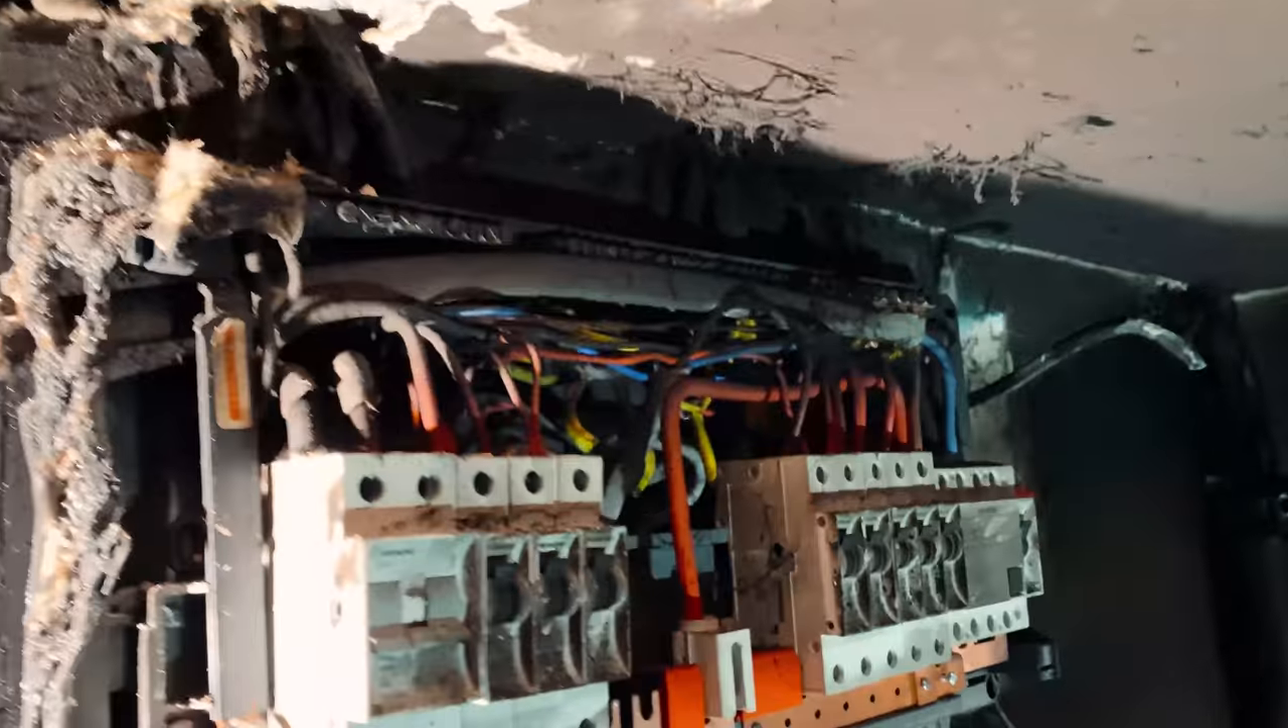So, consumer unit cover is off.